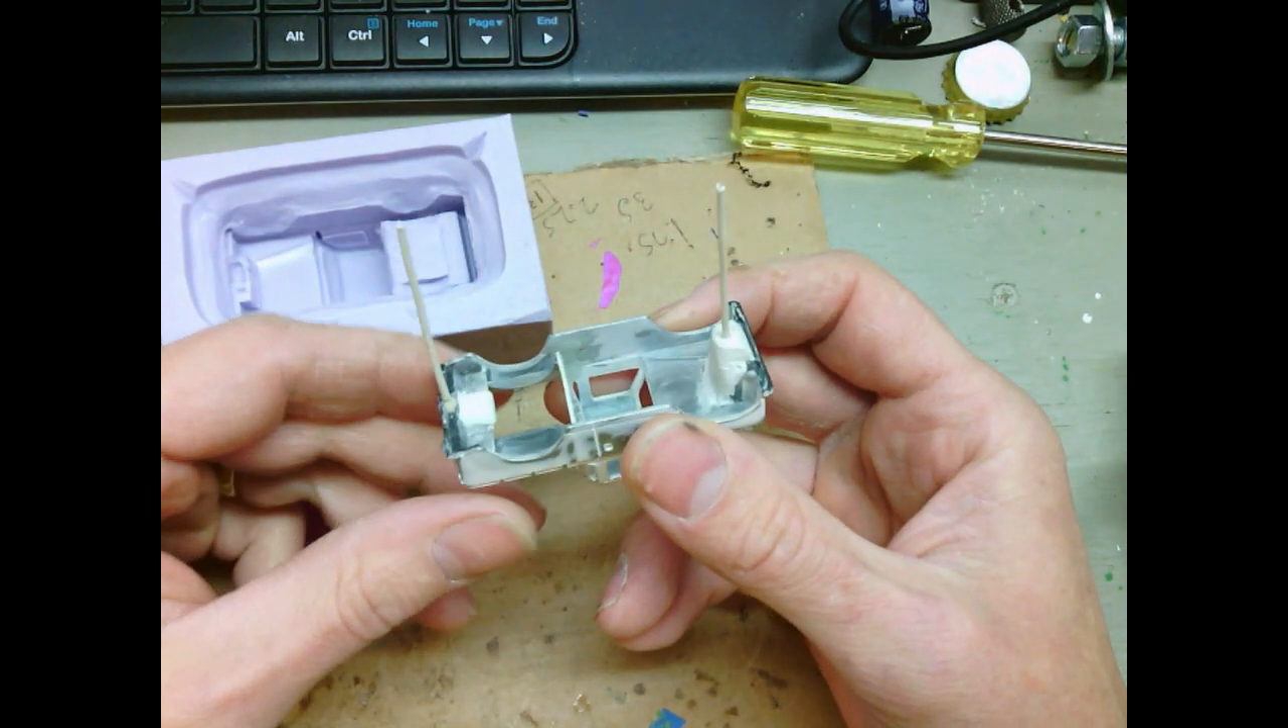Notice I added these two wires onto the two high spots.